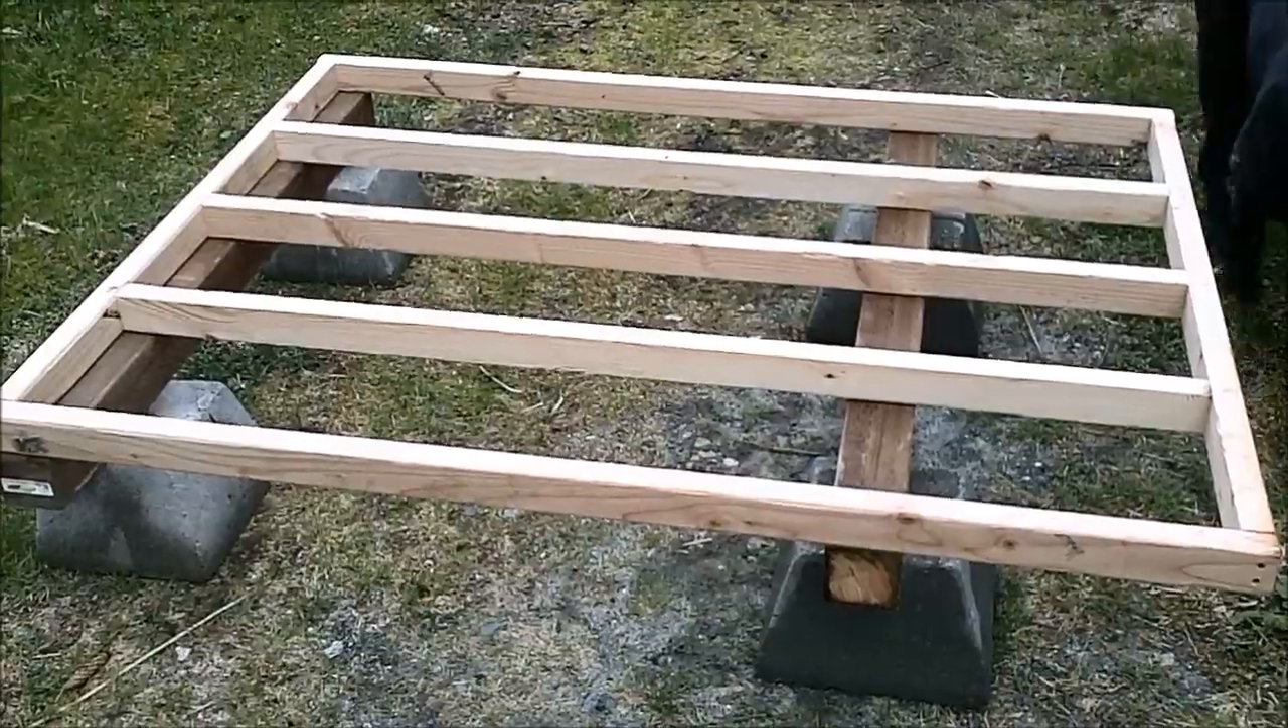So here you can see the floor stringers sitting on top of the four by fours.